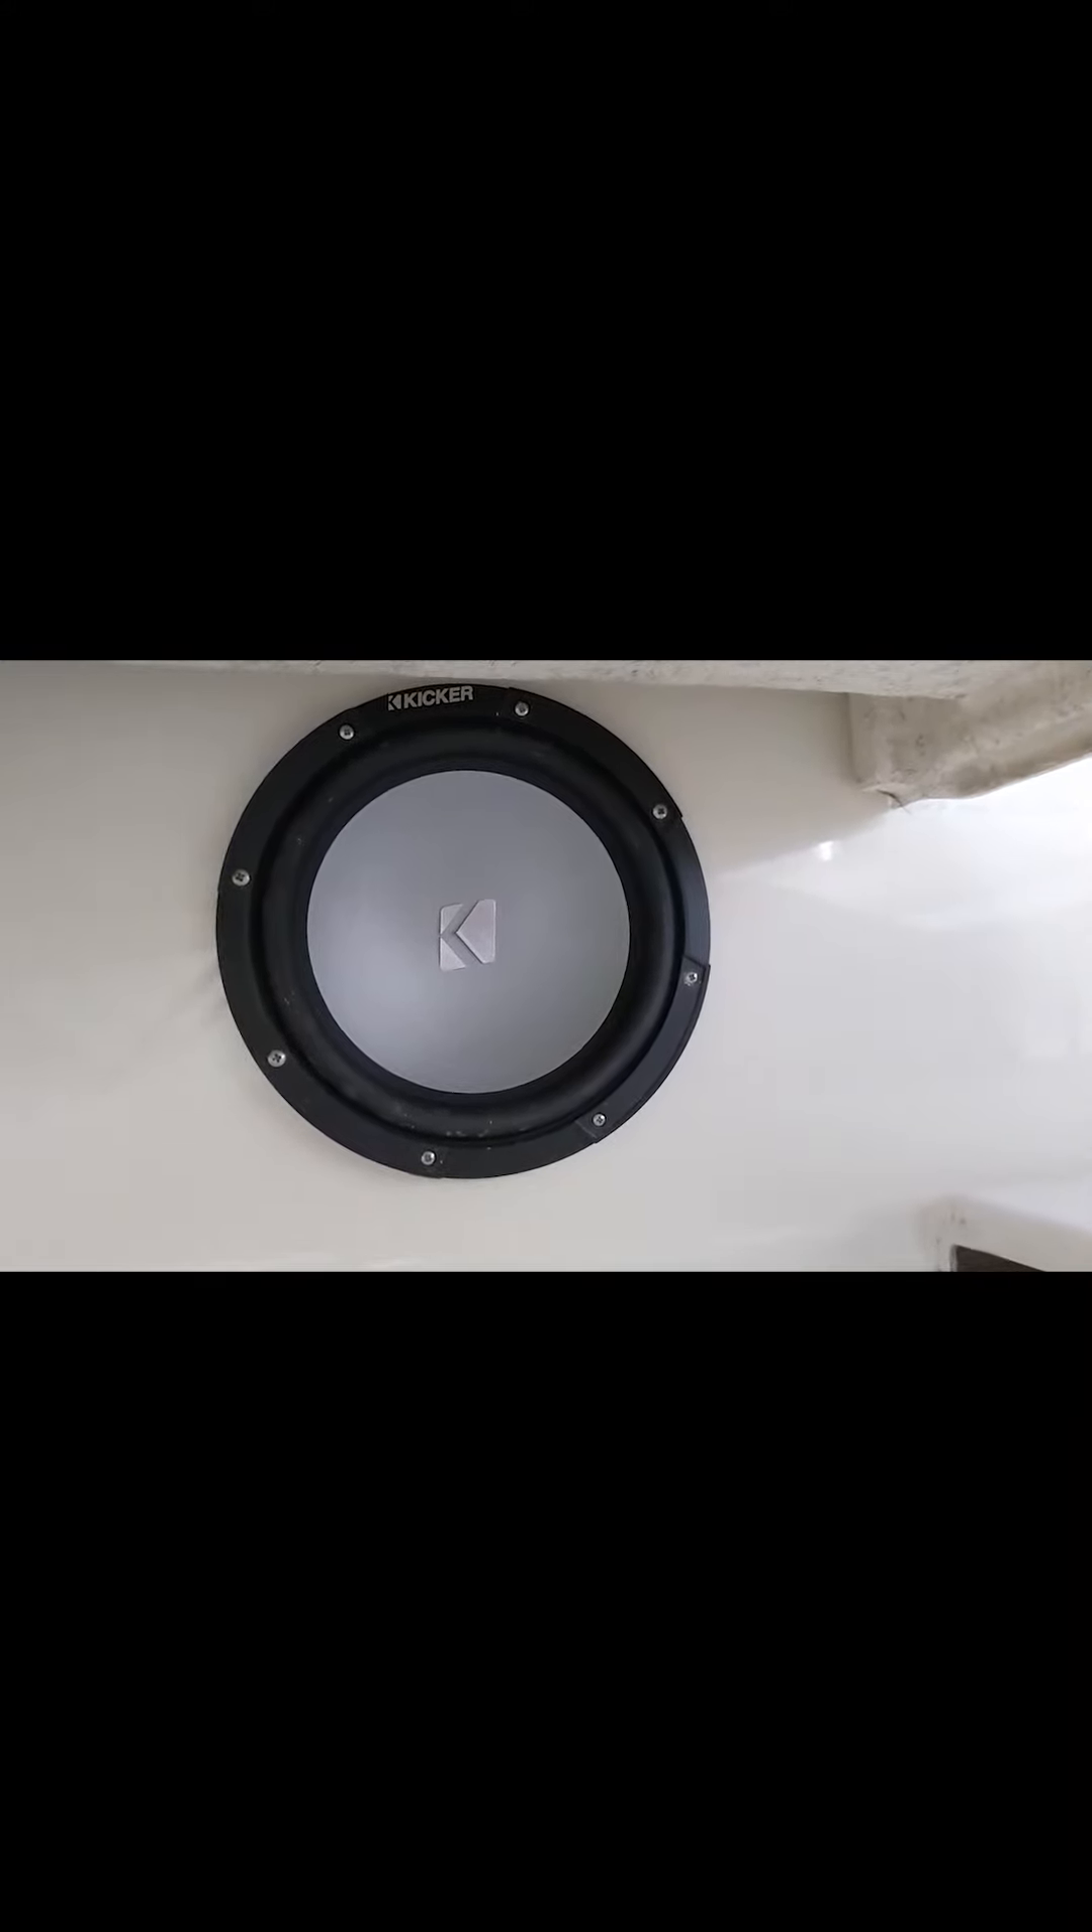Got my kicker, 10-inch sub installed.